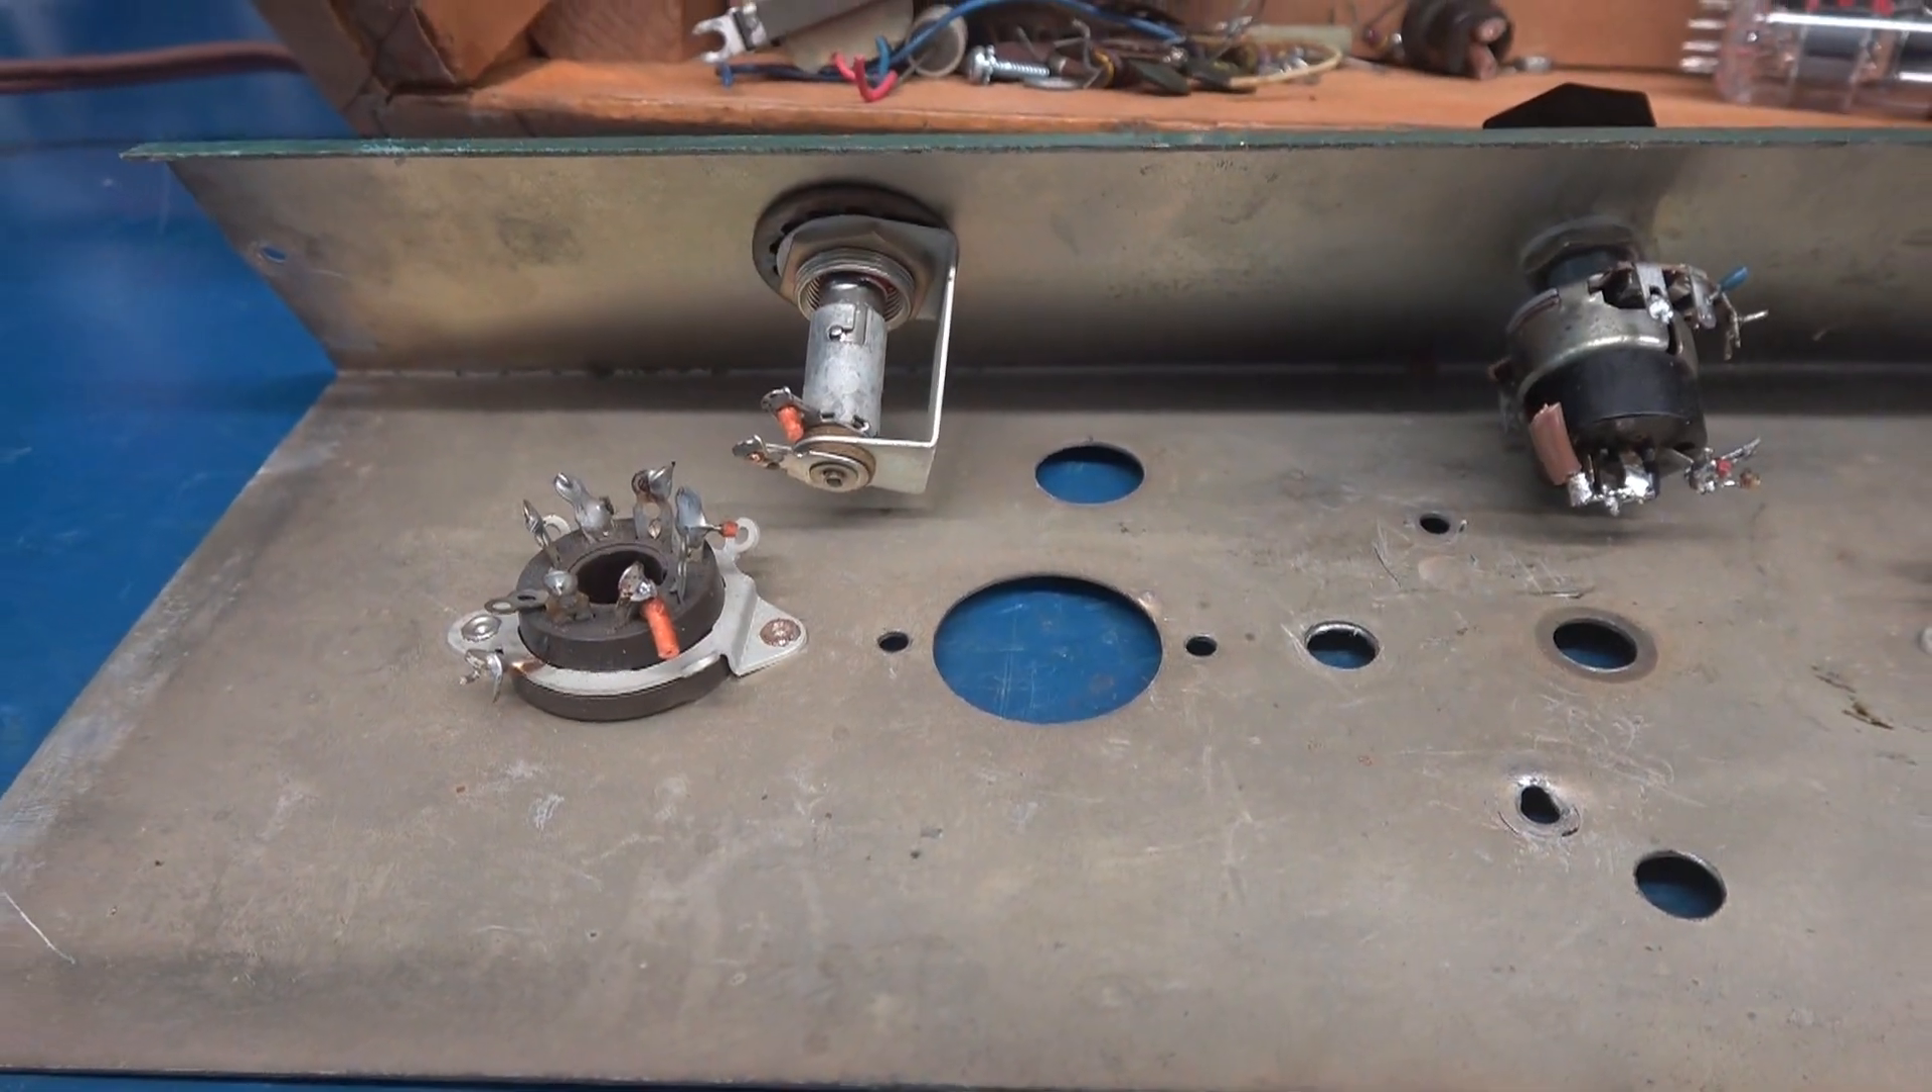Stripped down chassis. Right down to the tube sockets, a couple jacks, volume pot.